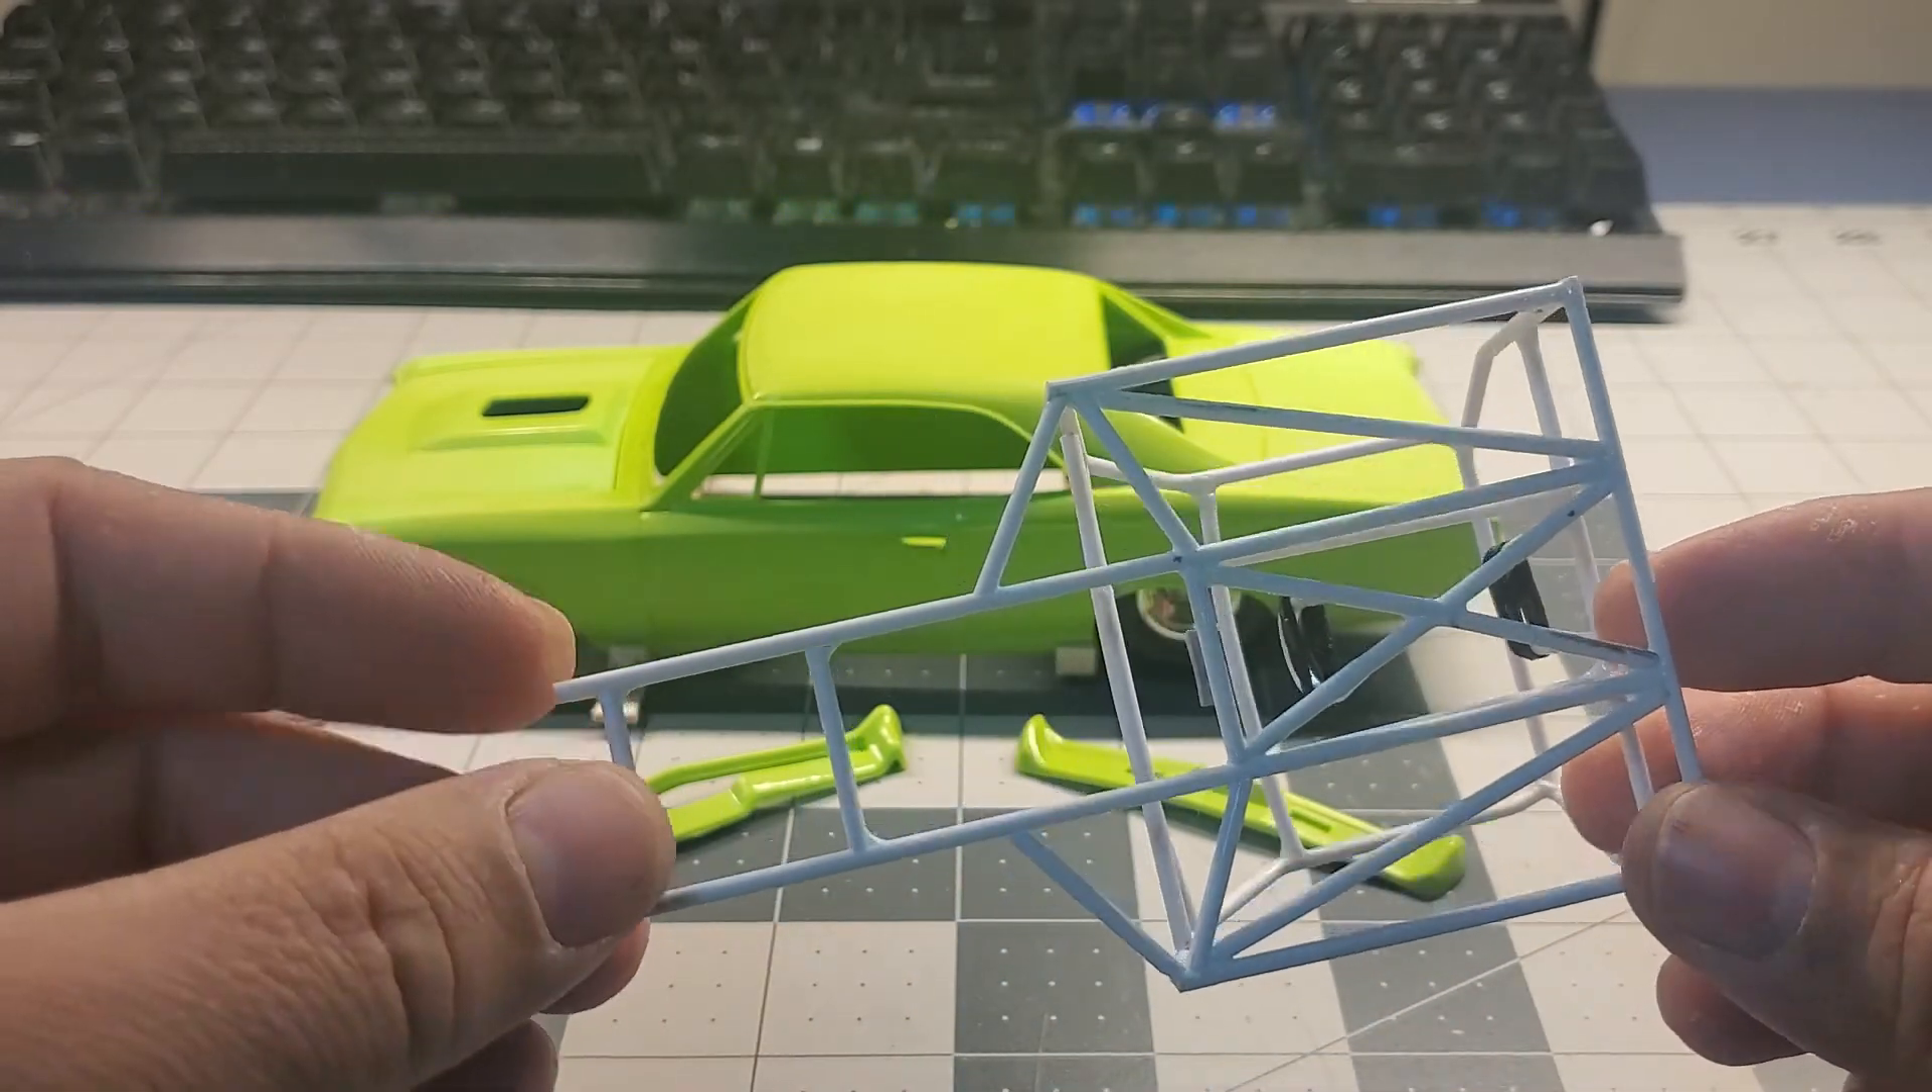I've got all the cross bracing on the bottom done.